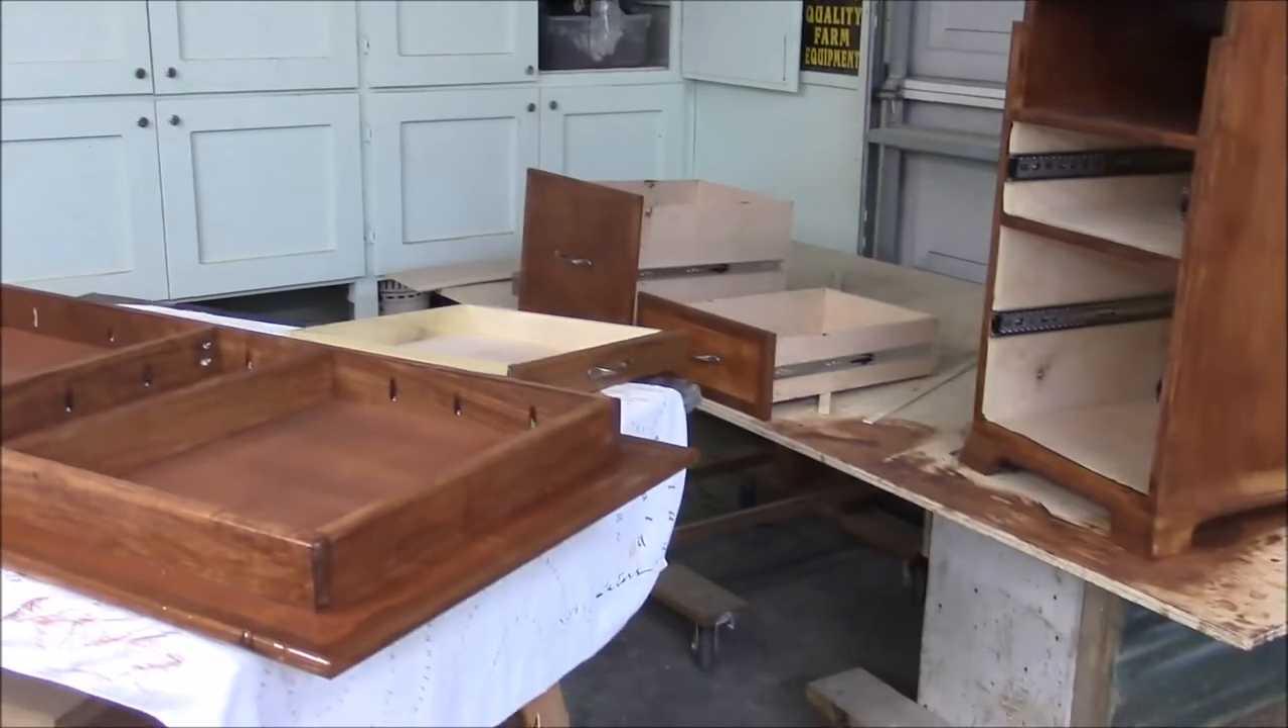Well, here's our whole desk all taken apart.